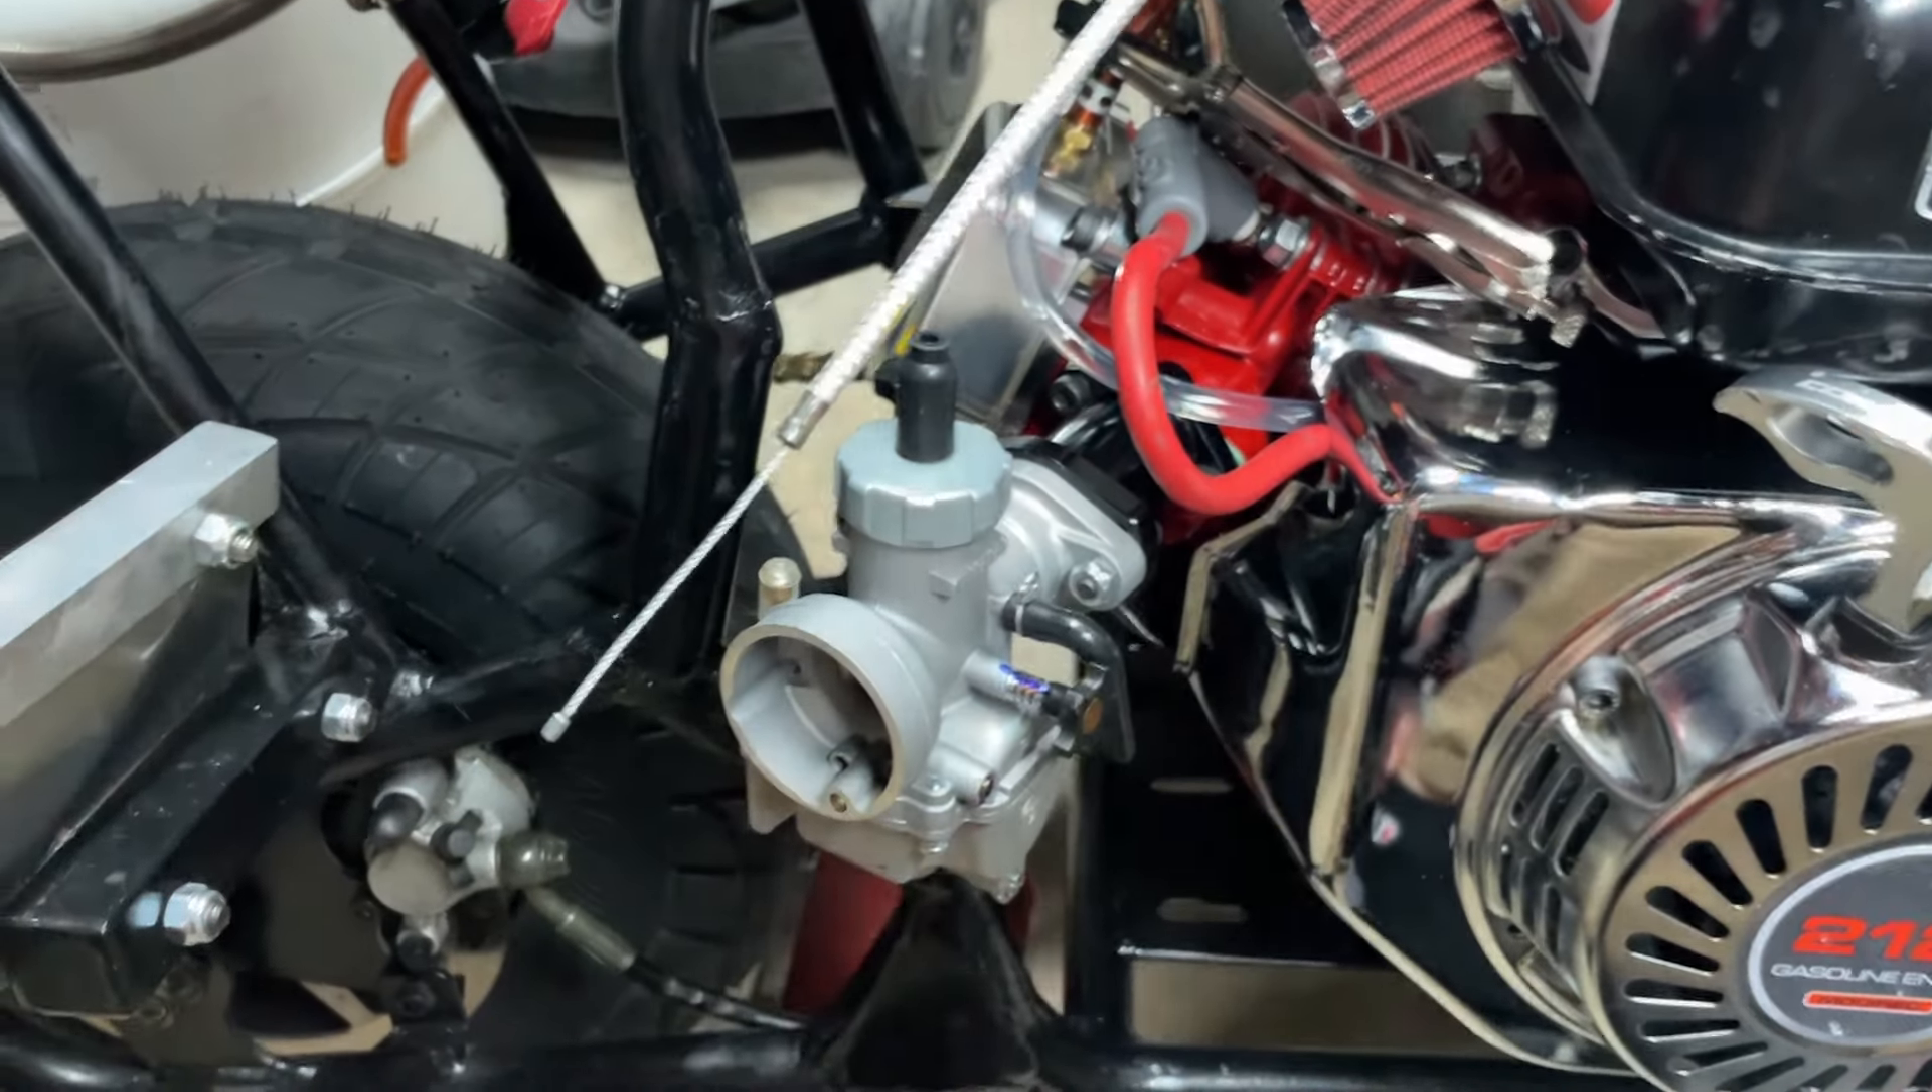We got our carburetor all nice and installed all nice and tight ready to go.